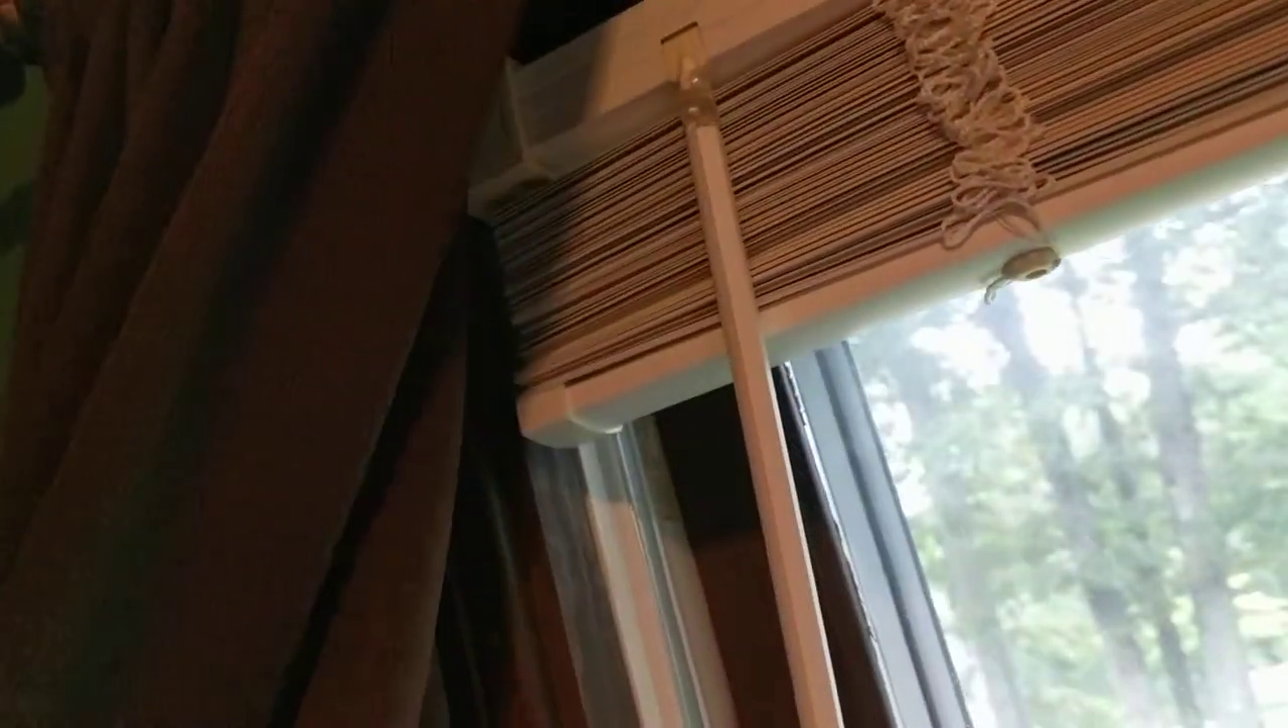Okay, now the control rod is reattached. It just snaps in.